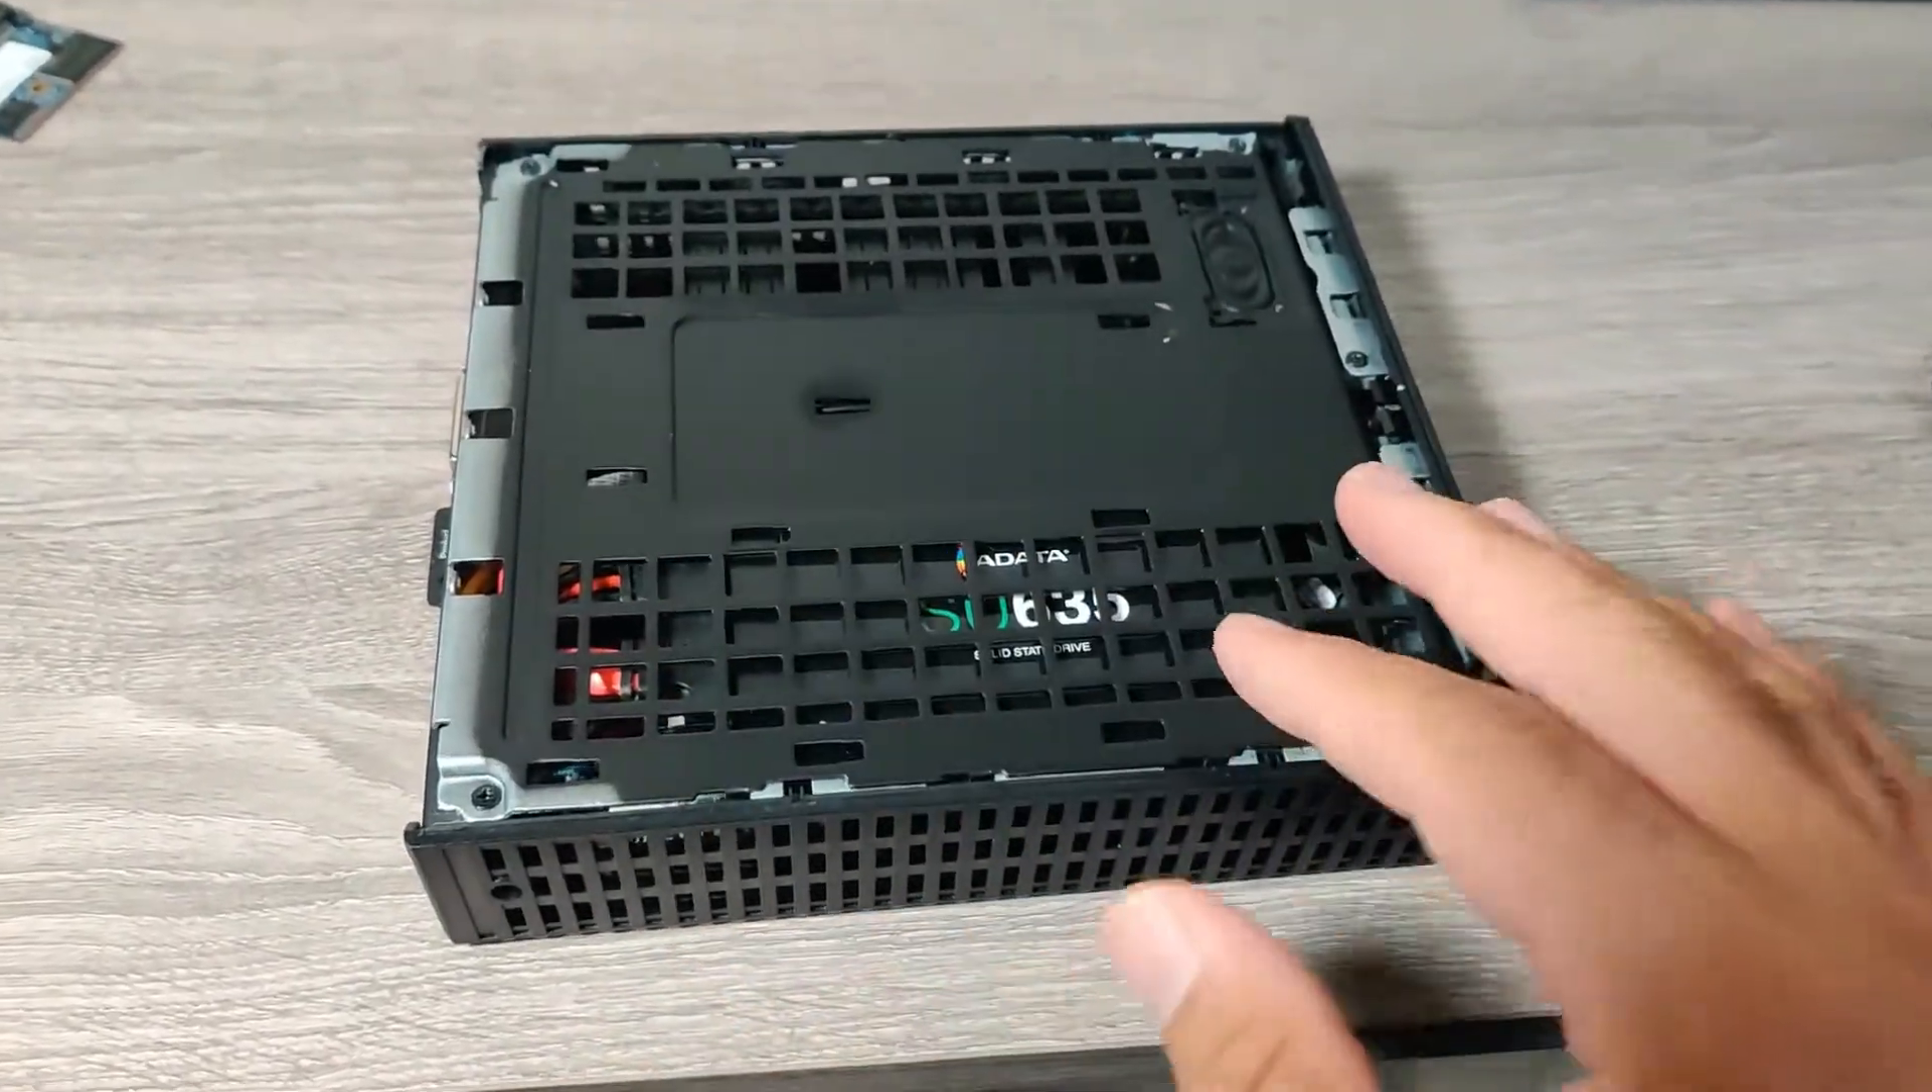So I ended up flipping the SSD so that you can see the logo through the grill here.